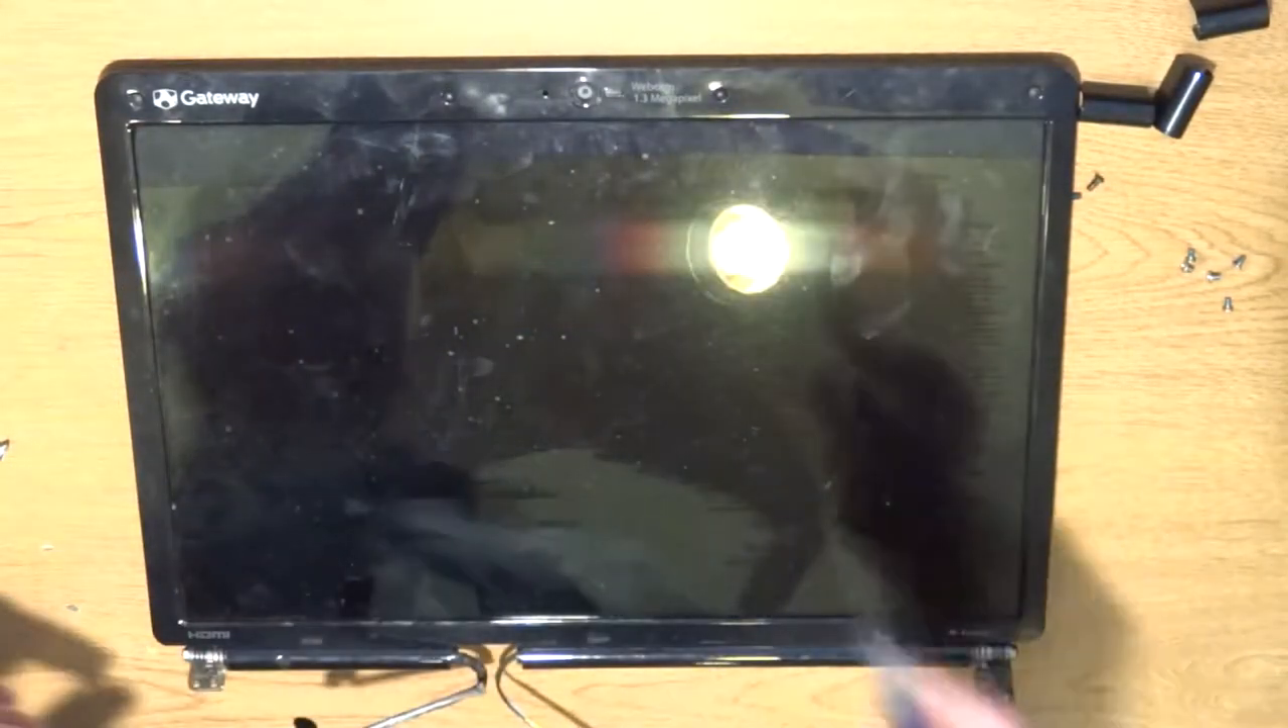And that's it. The whole LCD screen's off.